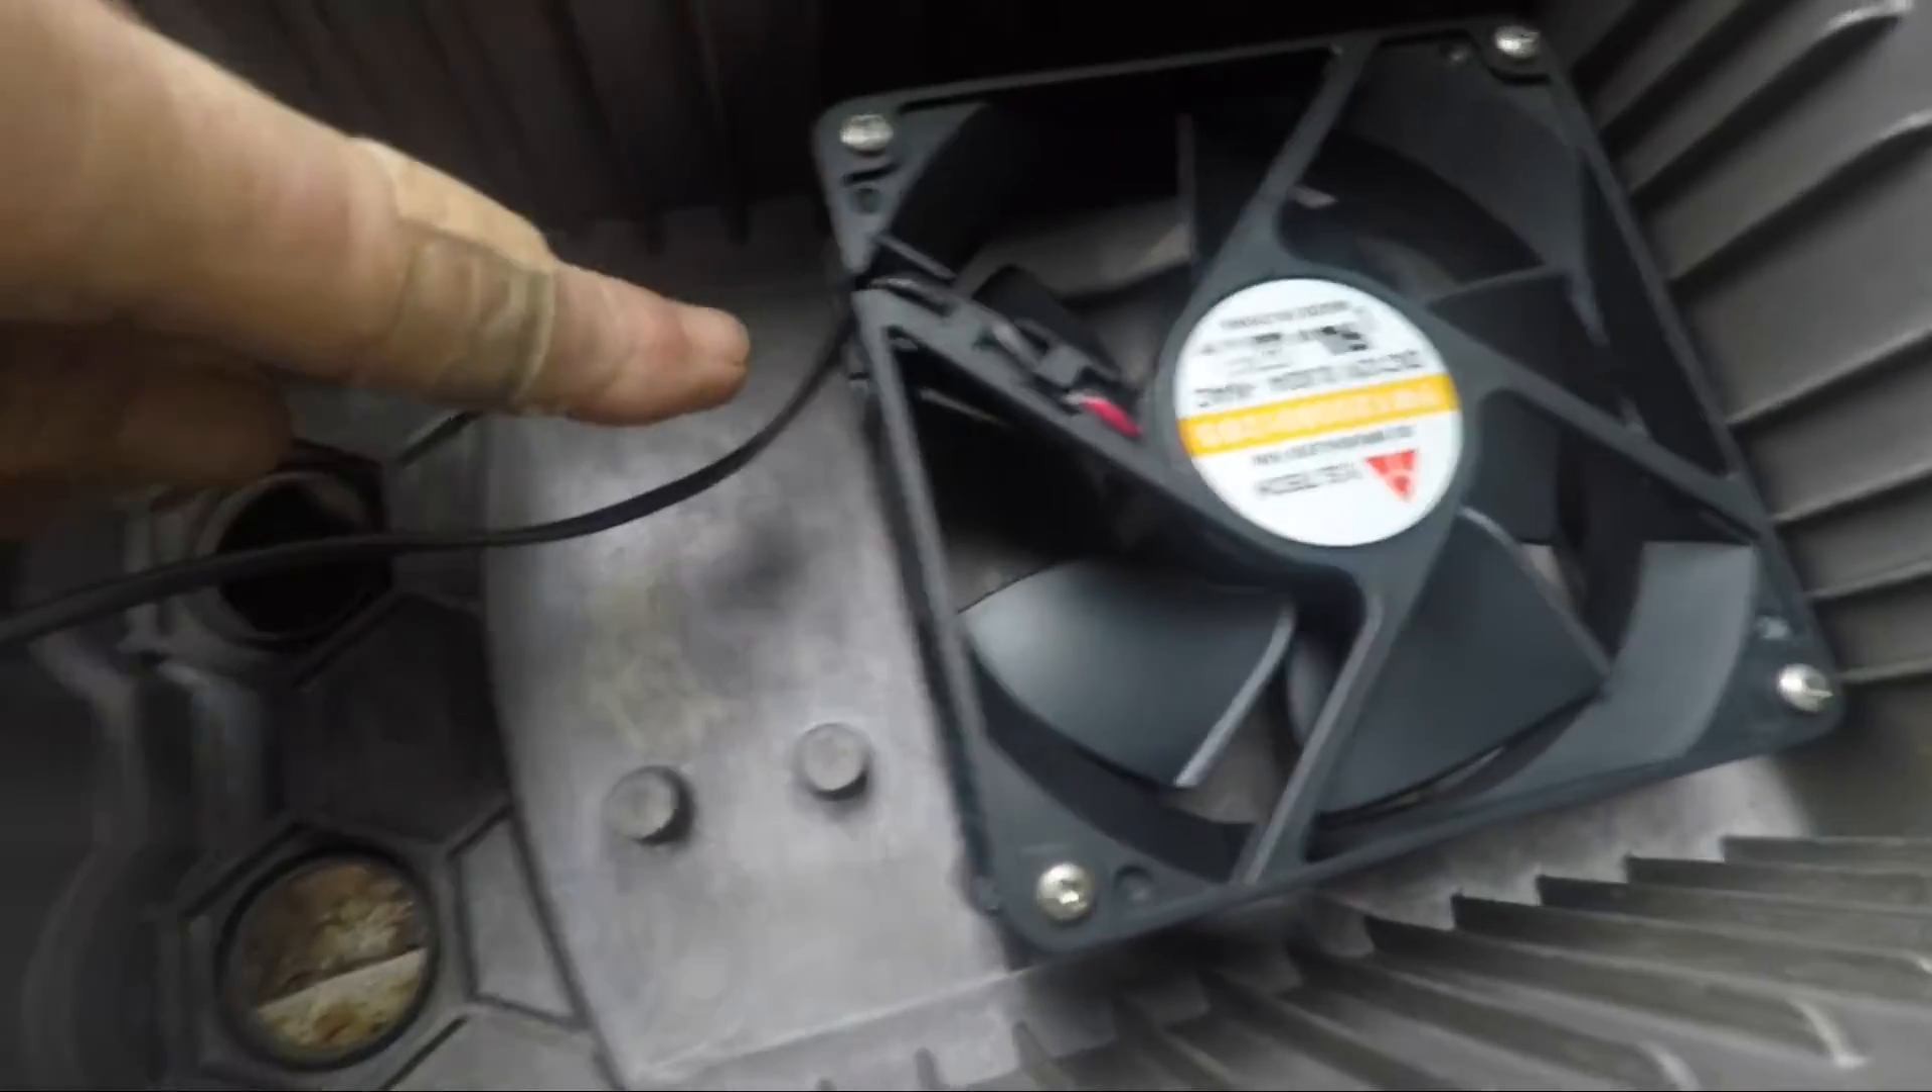Alright, those are all four screws back in. The fan's in, the wire's coming out in the same position.